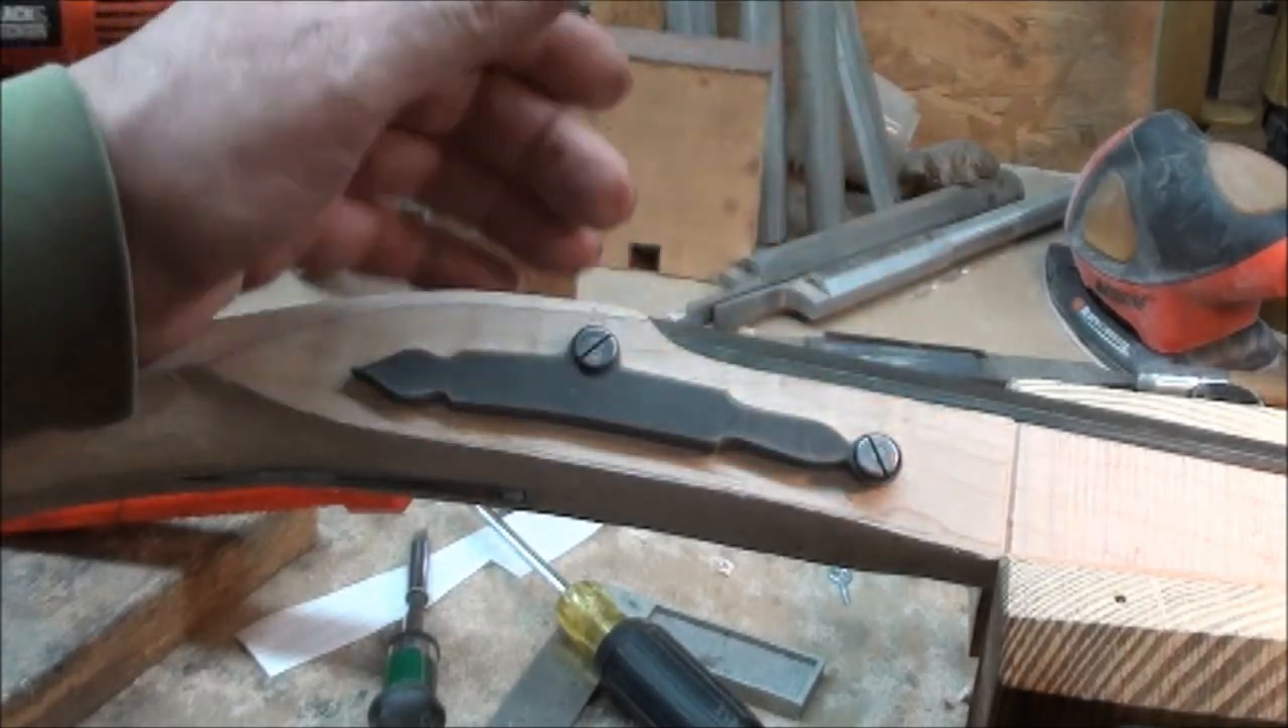So there's the side plate all set in place. The holes have been drilled, tapped into the plate, and I've got it locked down.